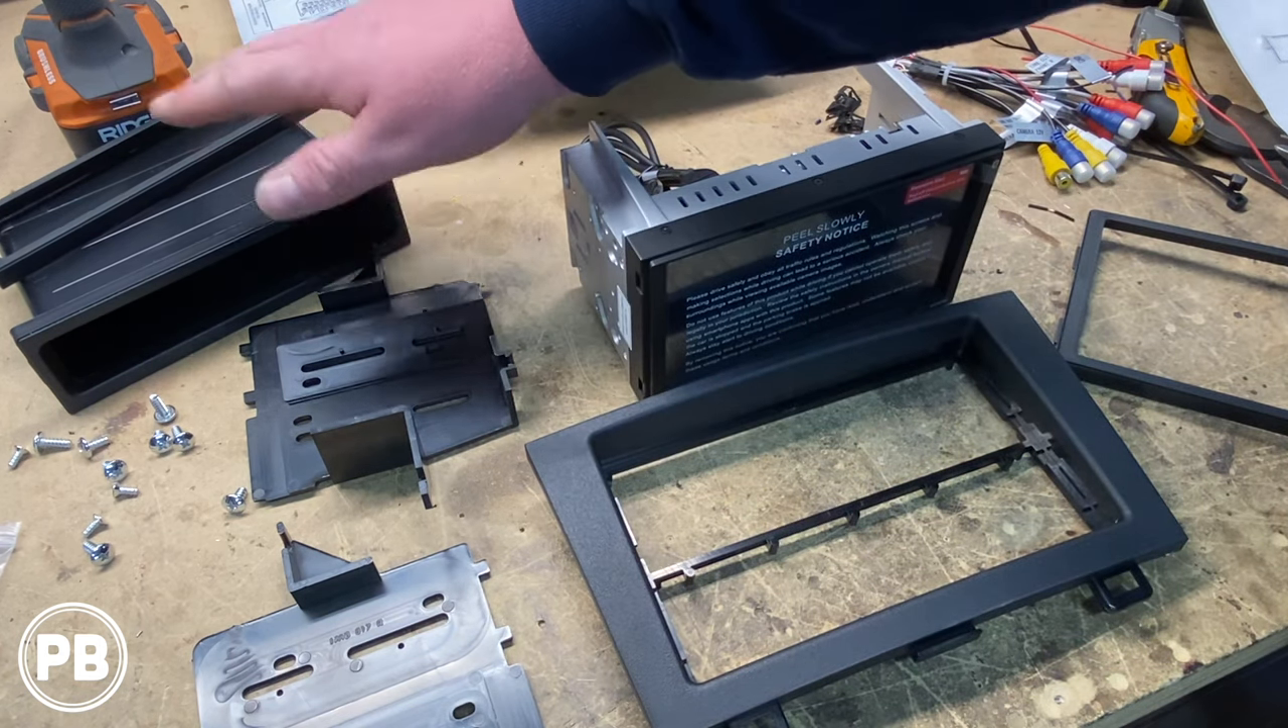Okay, so we have the dash kit all pulled apart here, the main bezel here.